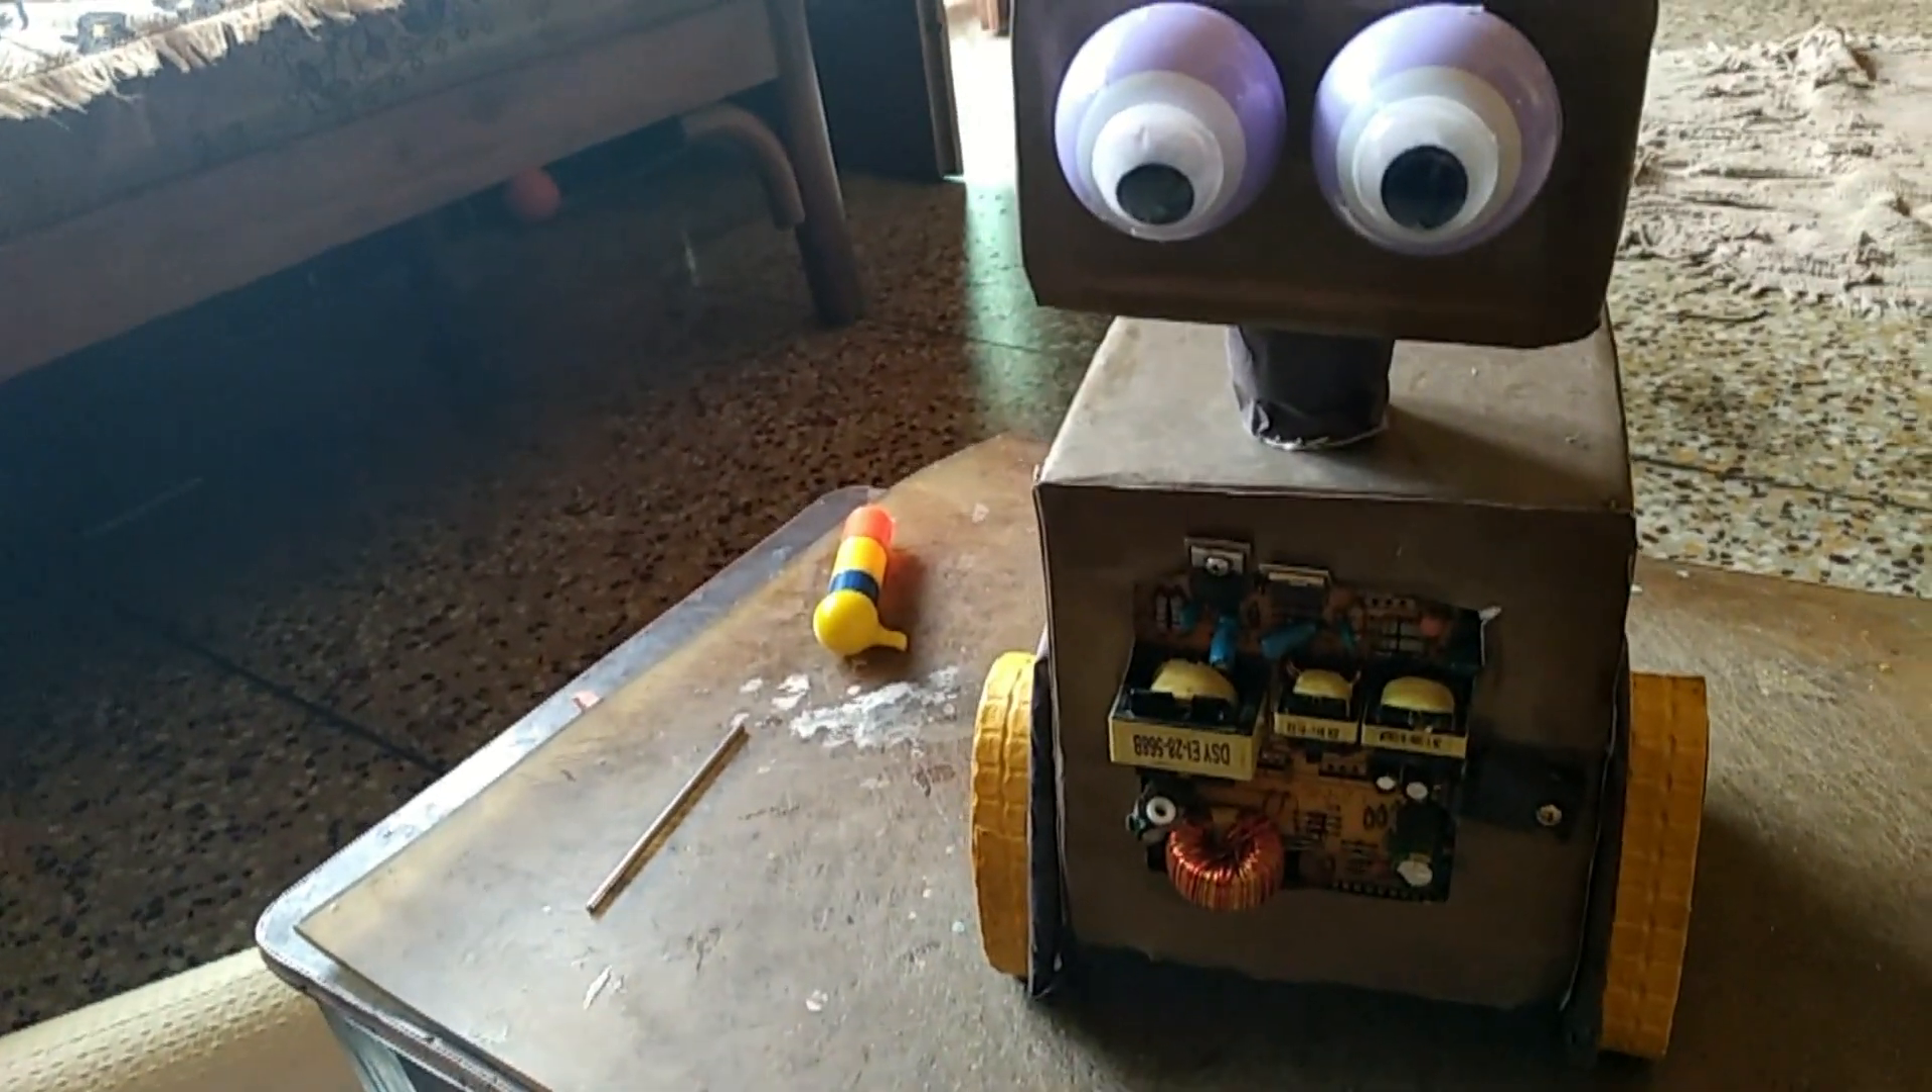So this is the robot not yet completed the hands are left.